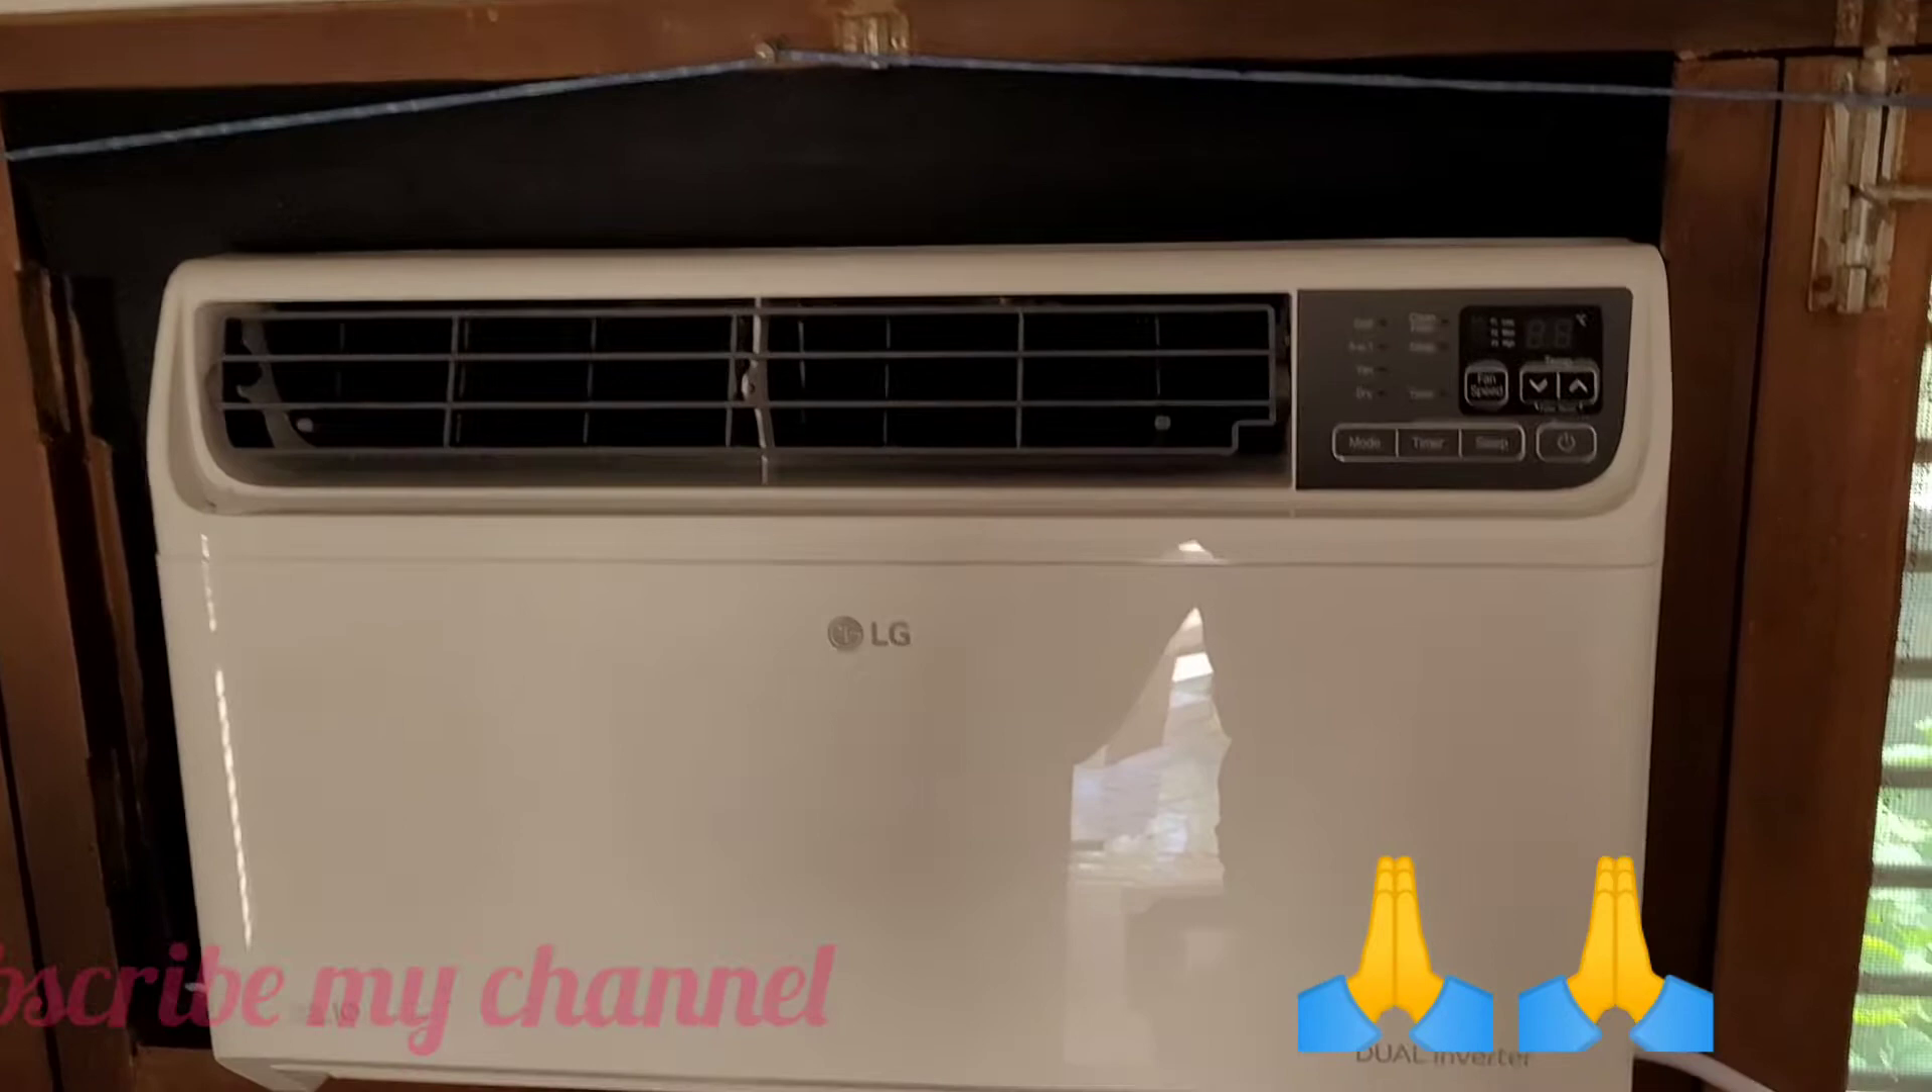यह लग गई हमारी बिंडो एसी जो की बिंडो में ही लगी हुई है।